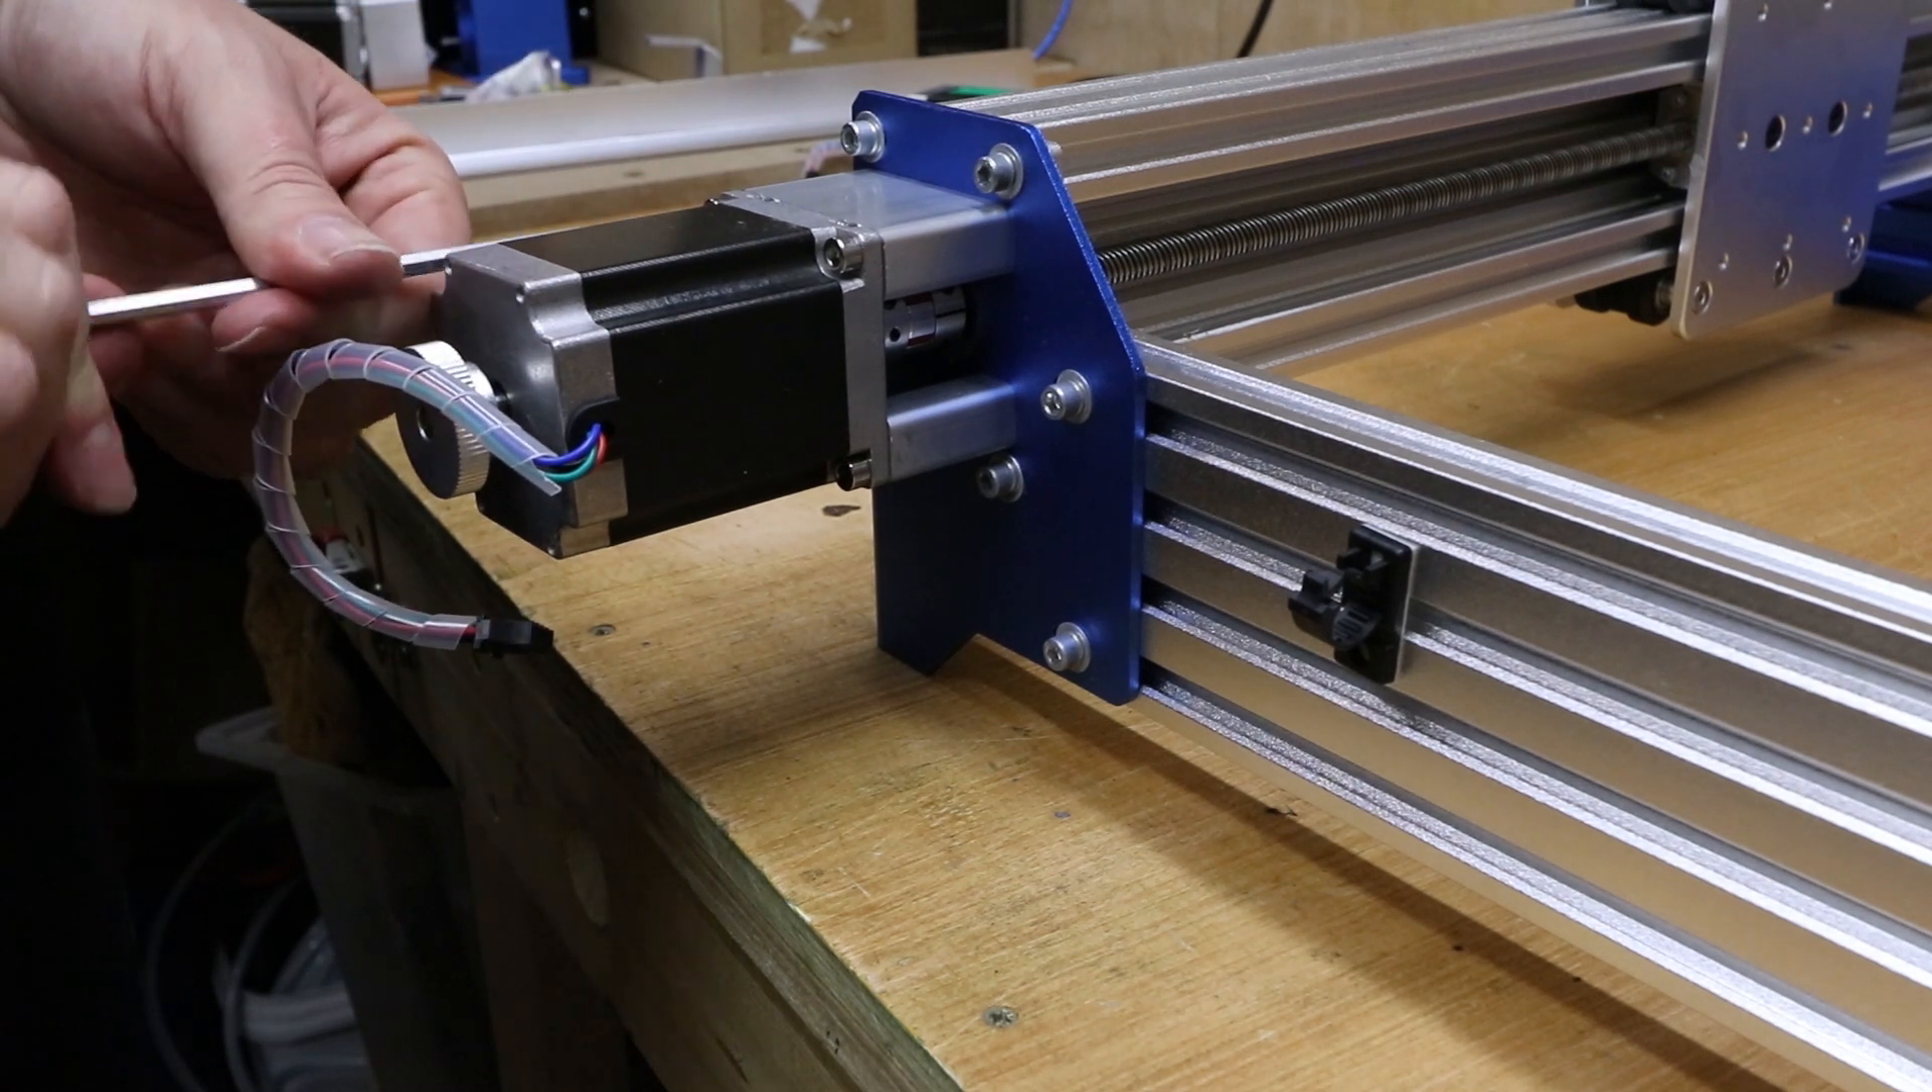That's your first stepper motor secured in place.